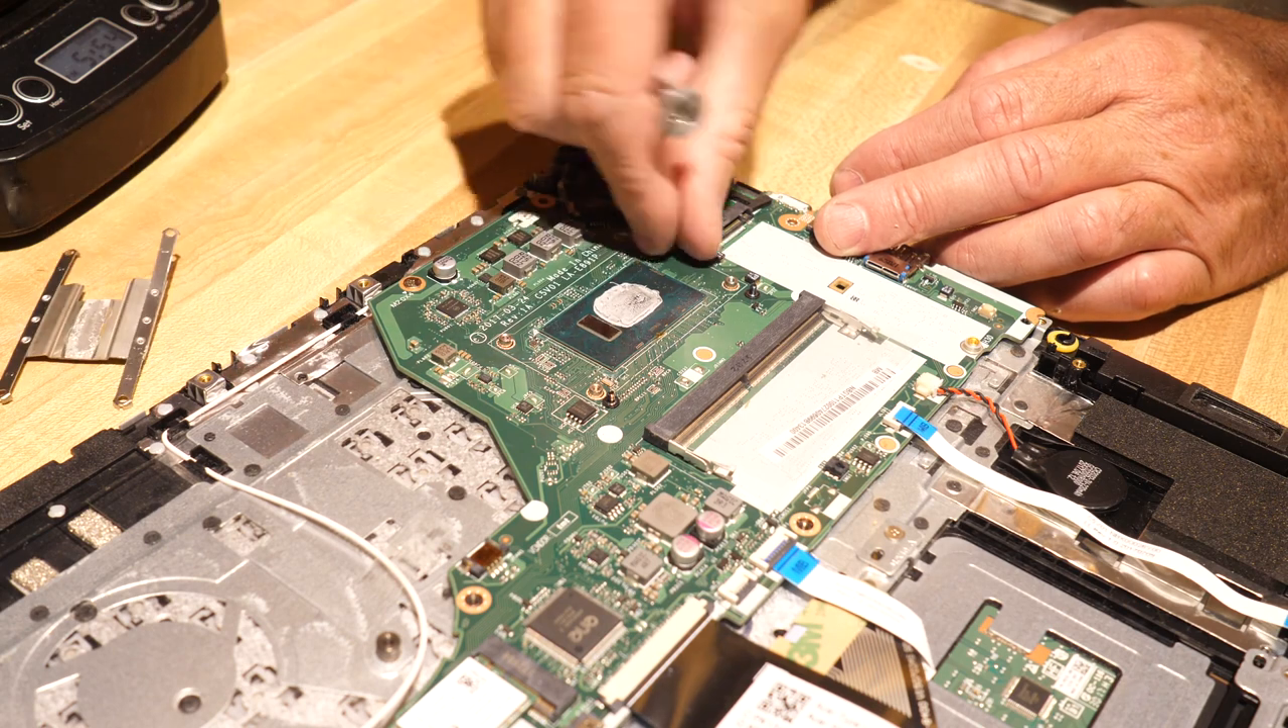So now we've revealed the chip underneath here.